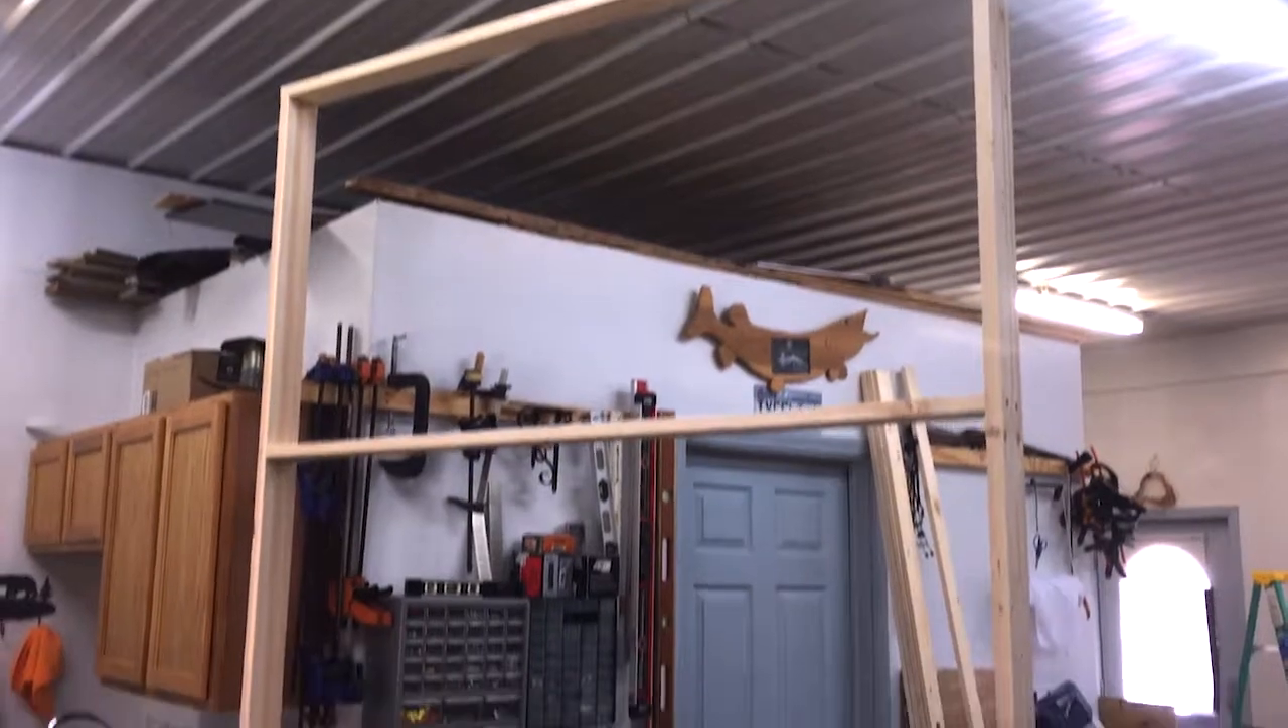All right I just wanted to give you a view of the final eight foot frame. So that is our frame up.